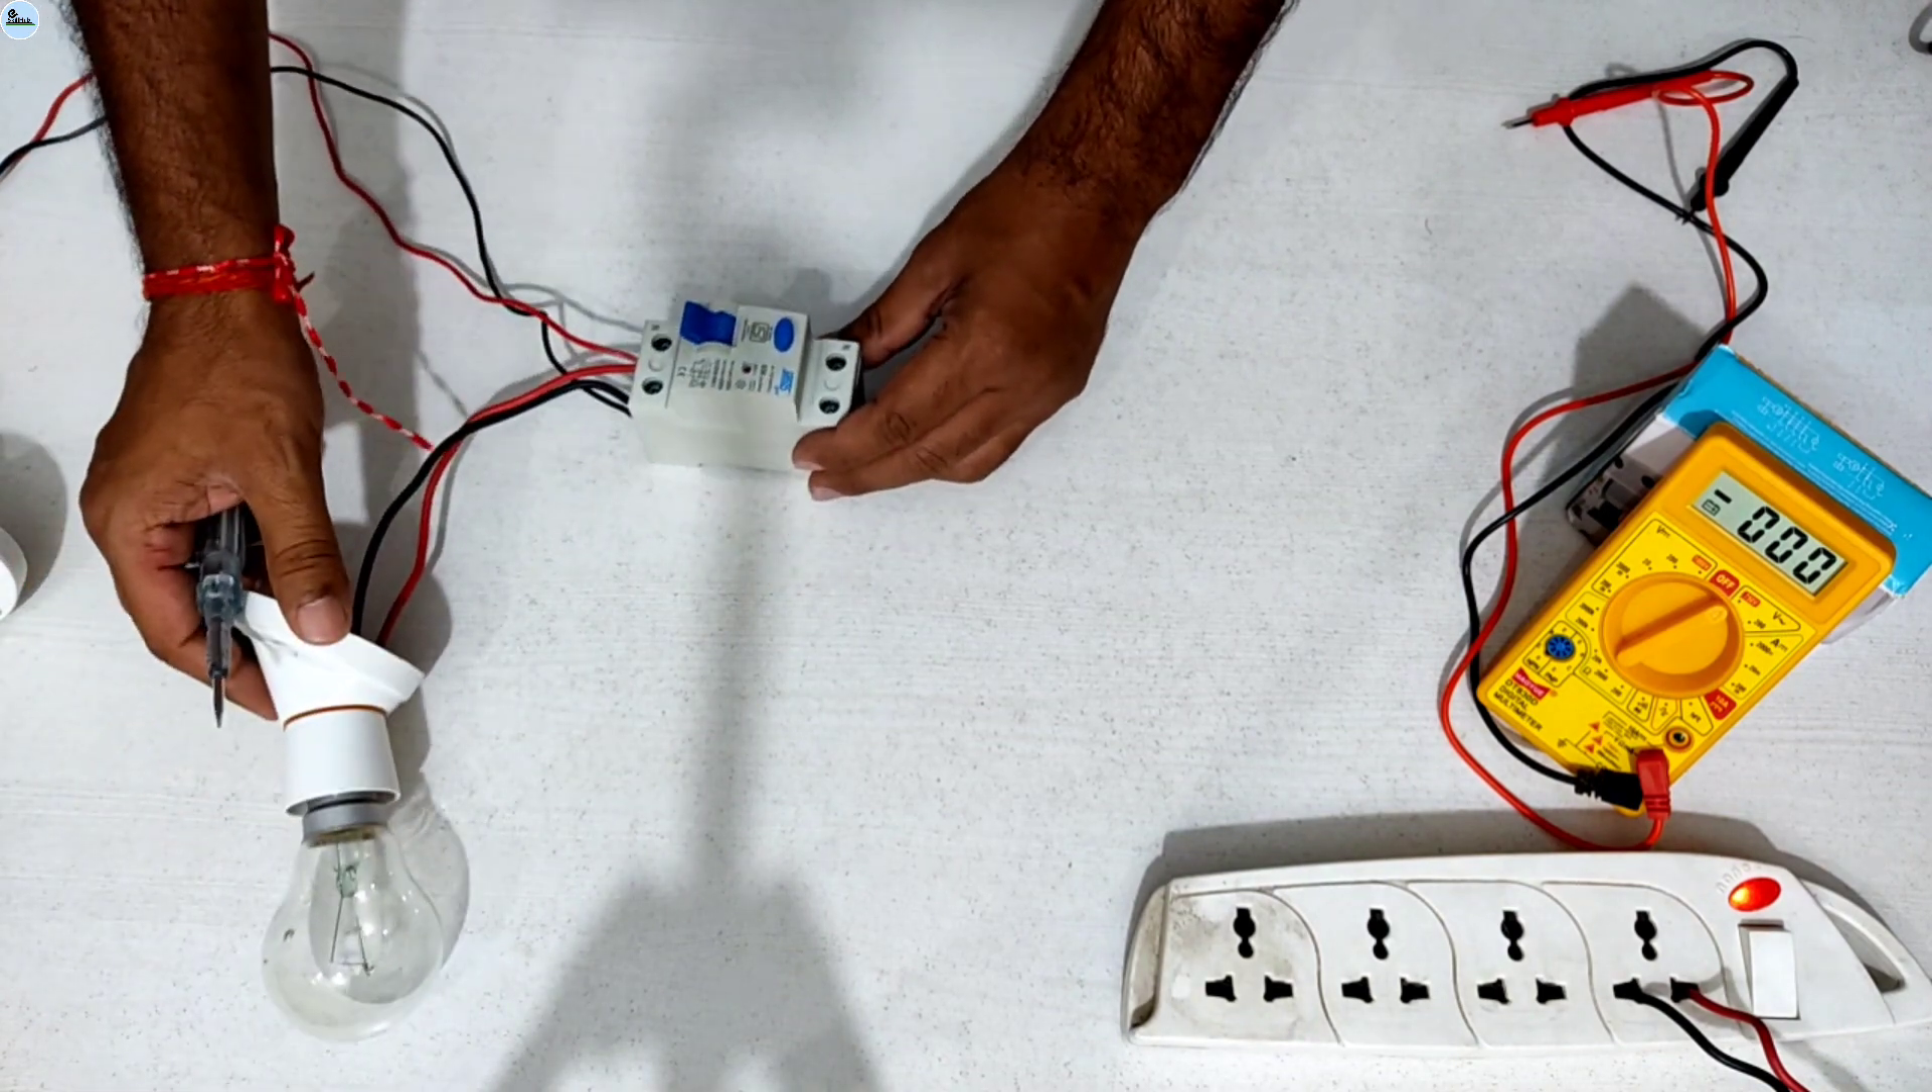हमने input supply जो है load डाल दिया है input supply connect कर लिया है power supply connect कर लिया है उसके साथ हमने एक bulb को भी attach कर लिया है।